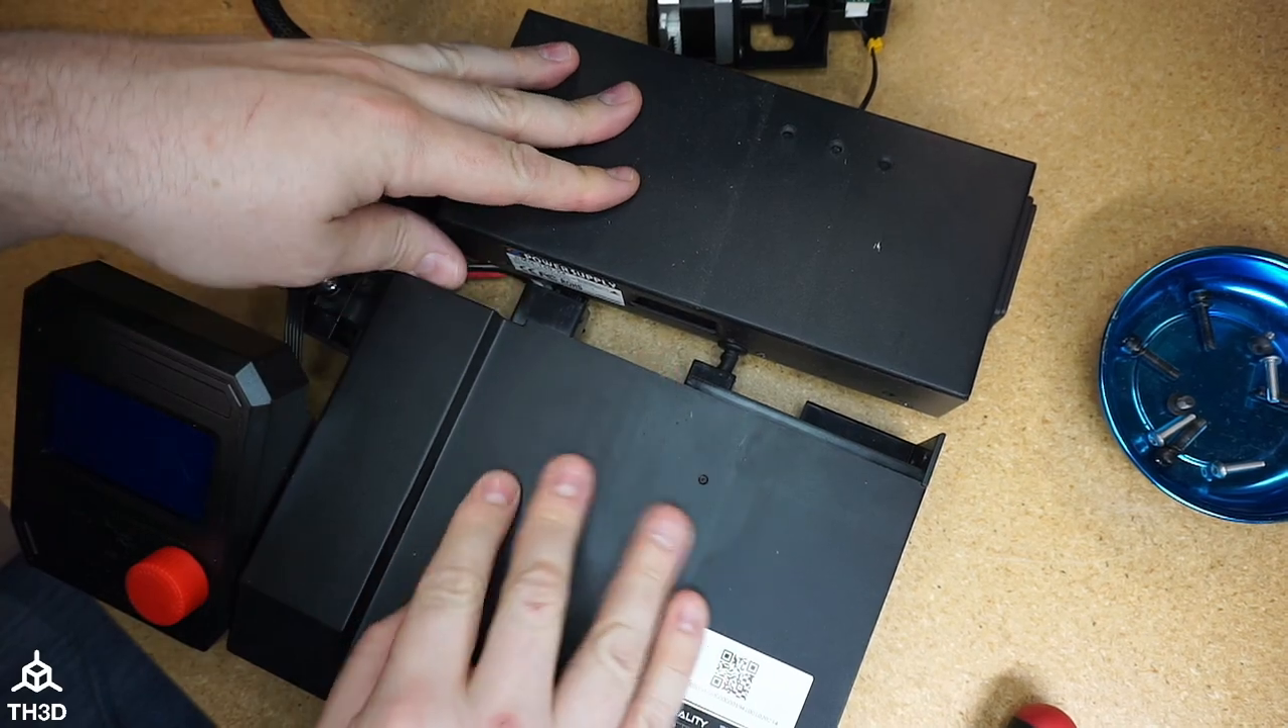And you can see the power supply and the control box are off the printer frame.